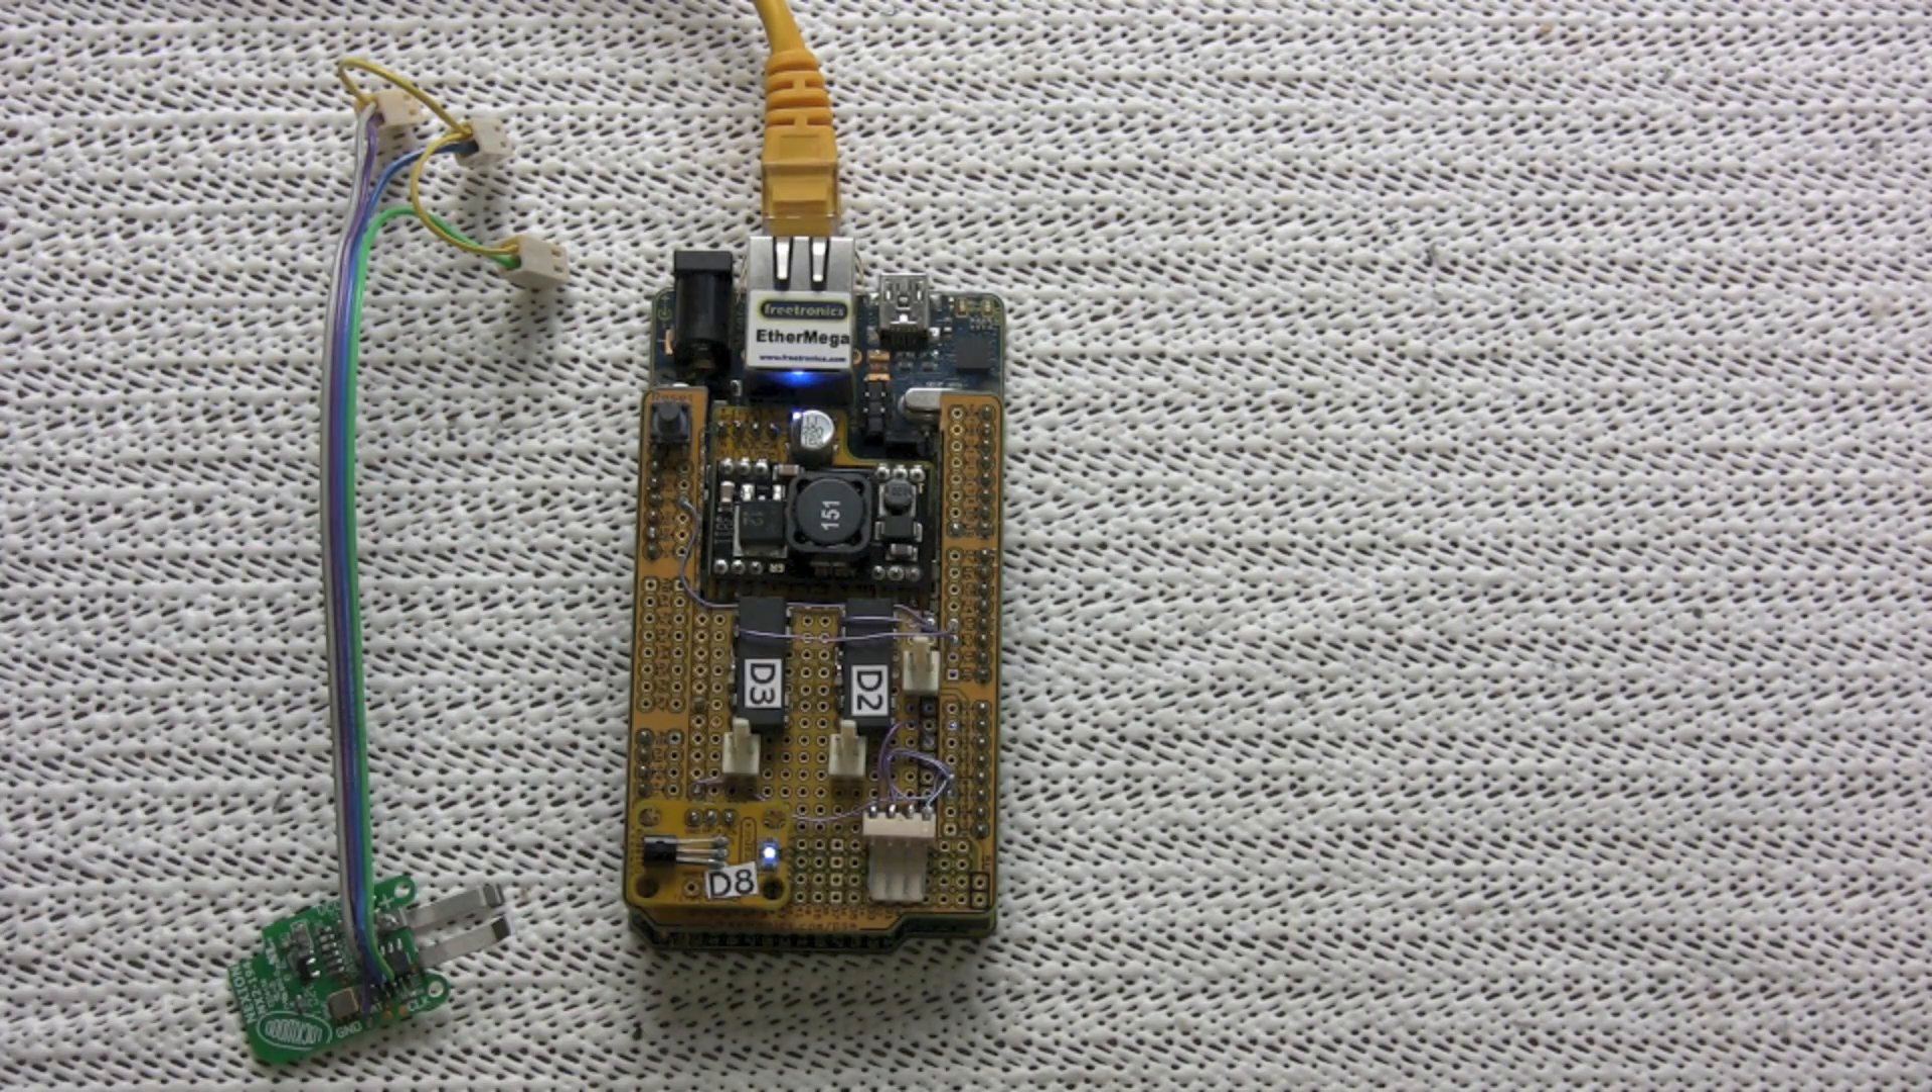And I've got the remote control here ready to plug into it. I don't actually have it plugged in just now.